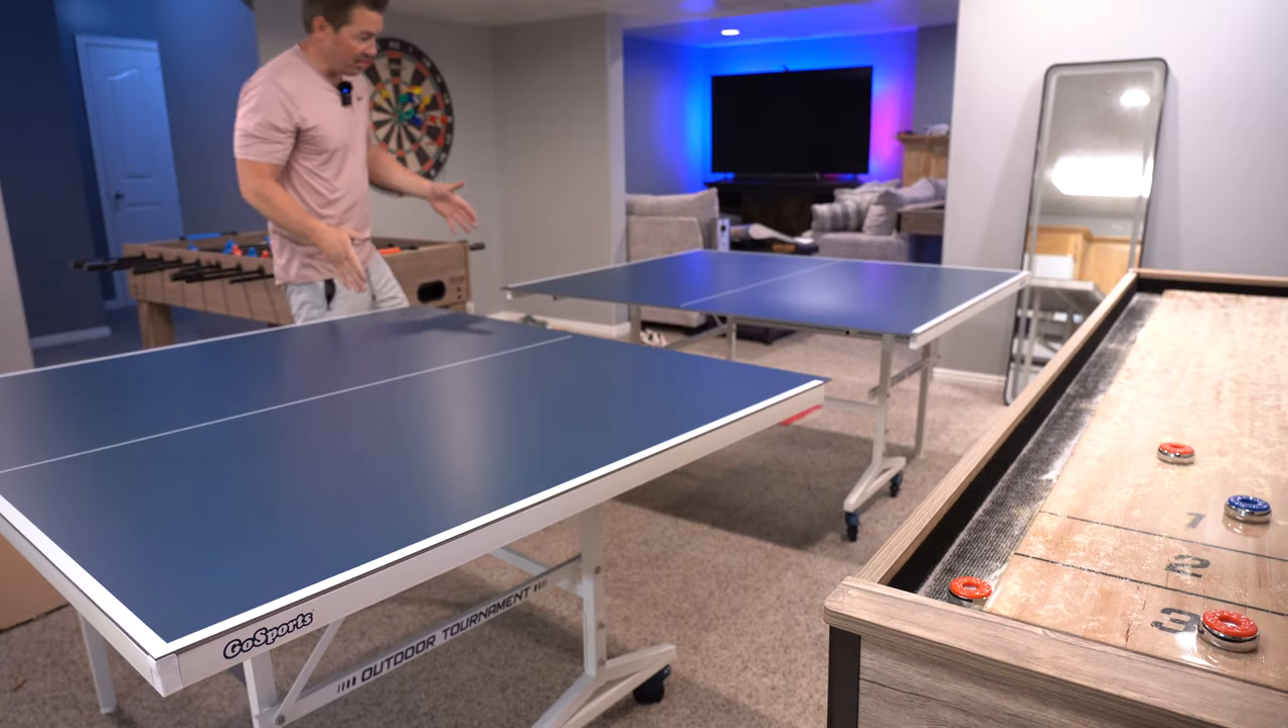I got the legs installed which took about 15 minutes.